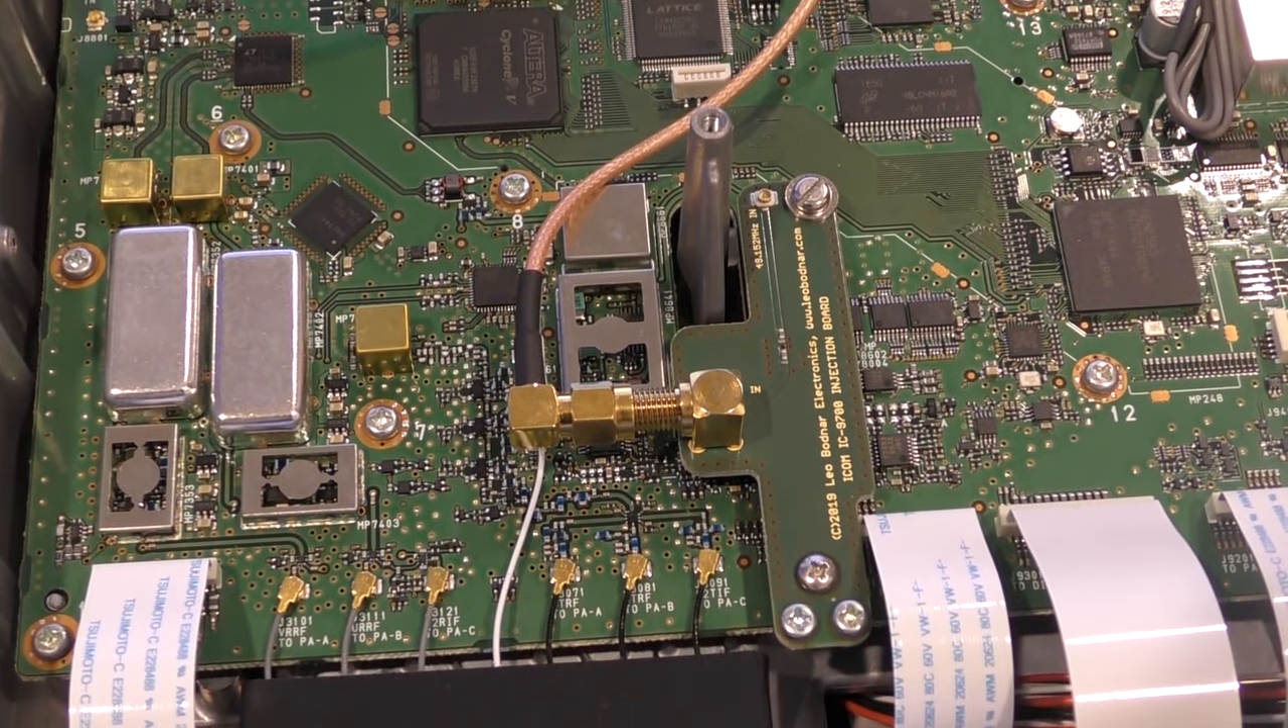So that's all there is to it really just a couple of screws and taking off that rubber cover and that's the injection board installed in the IC9700.